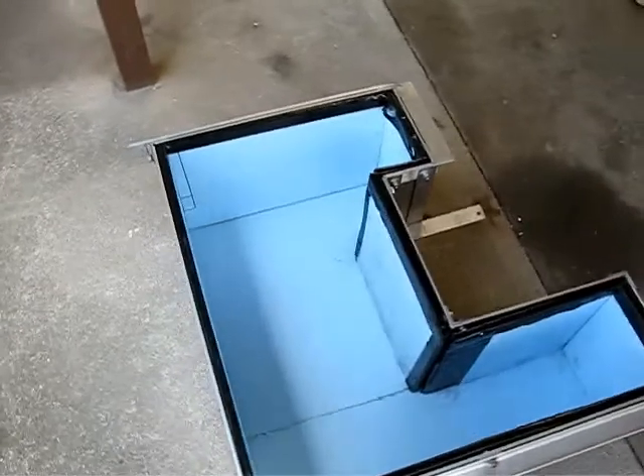And here's what the battery box looks like with all of the blue foam insulation inside.